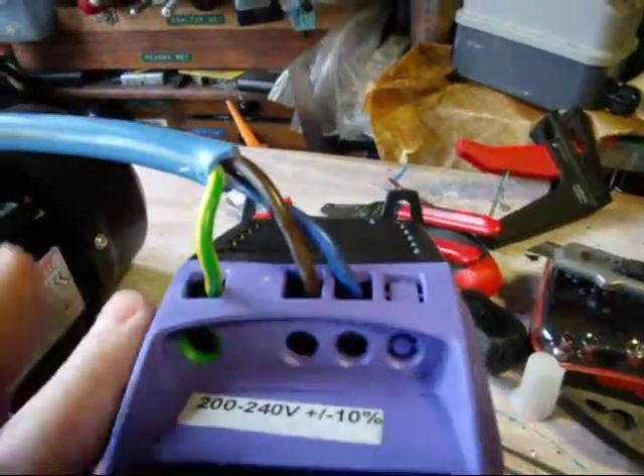Okay, so we now have the live and neutral and the earth fitted for the power input, in this case 220 volts.